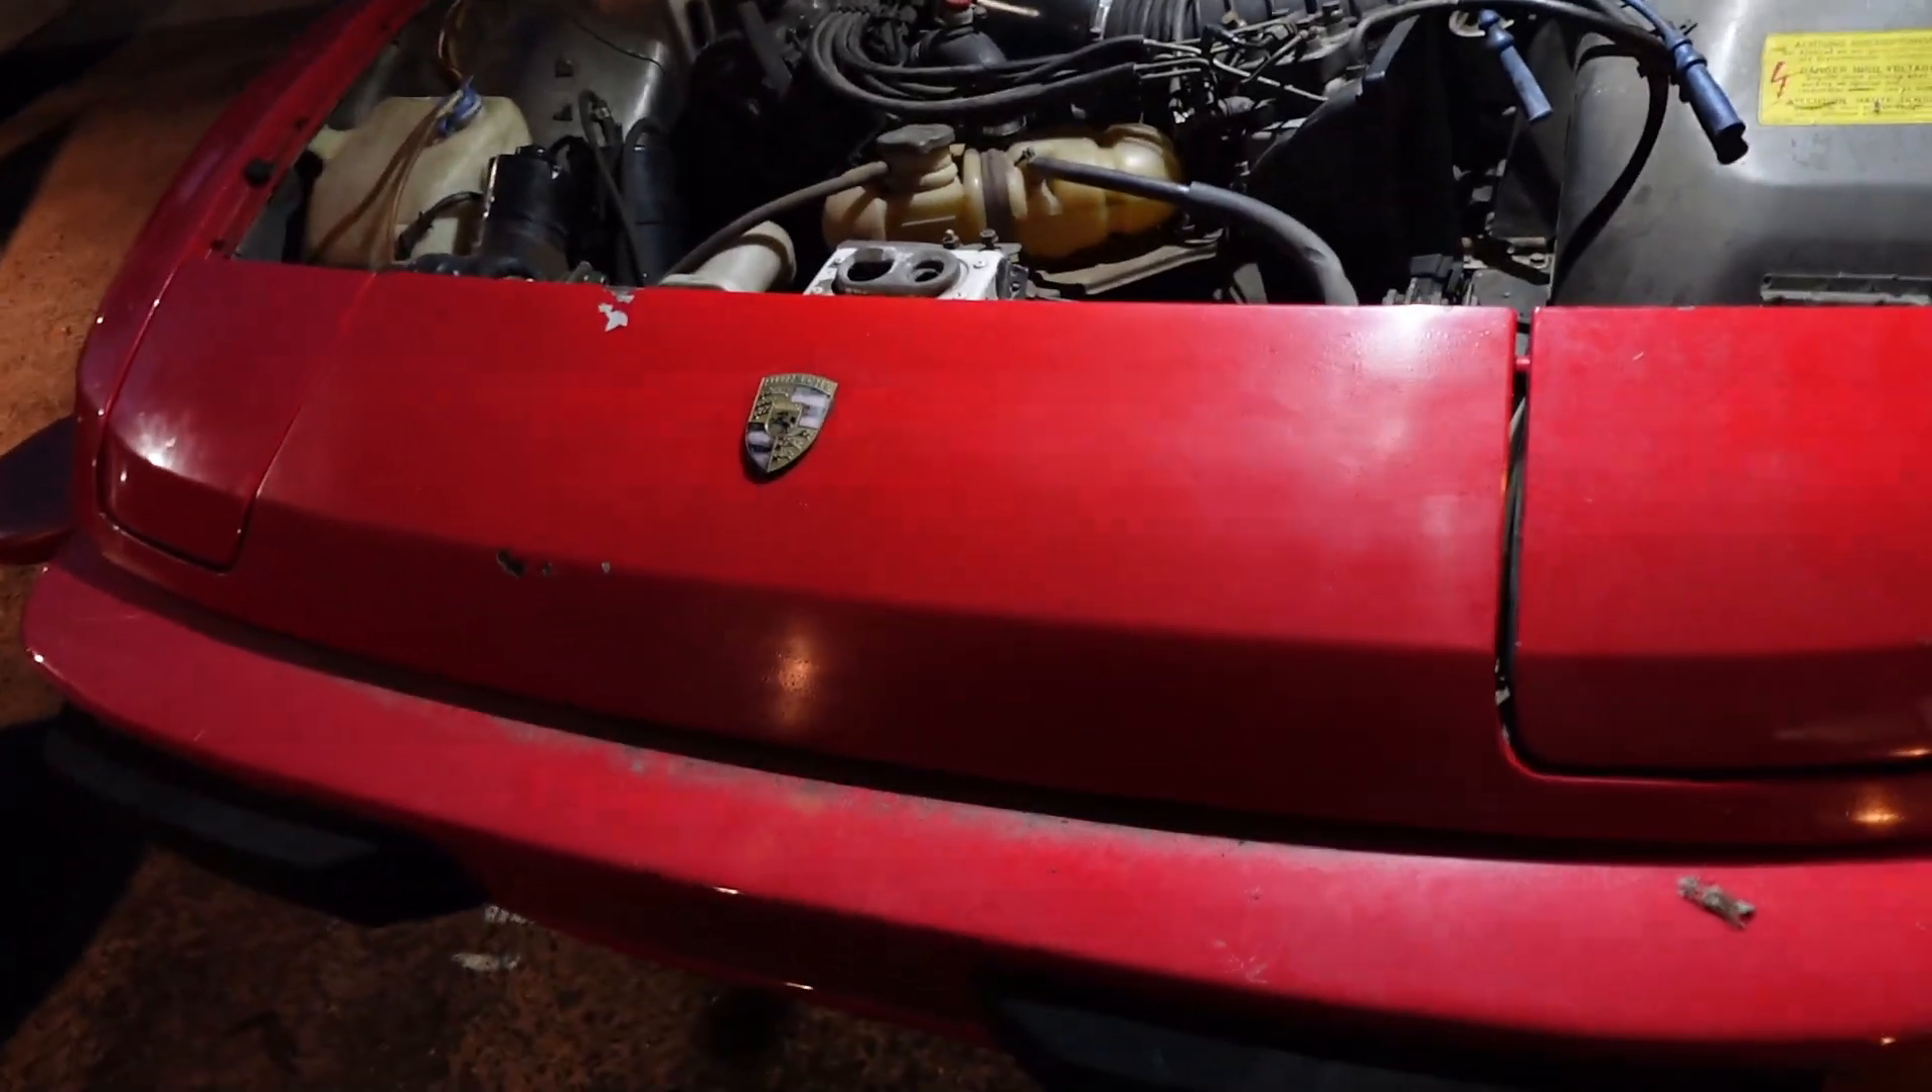The only thing i got left to put on now is the hood.